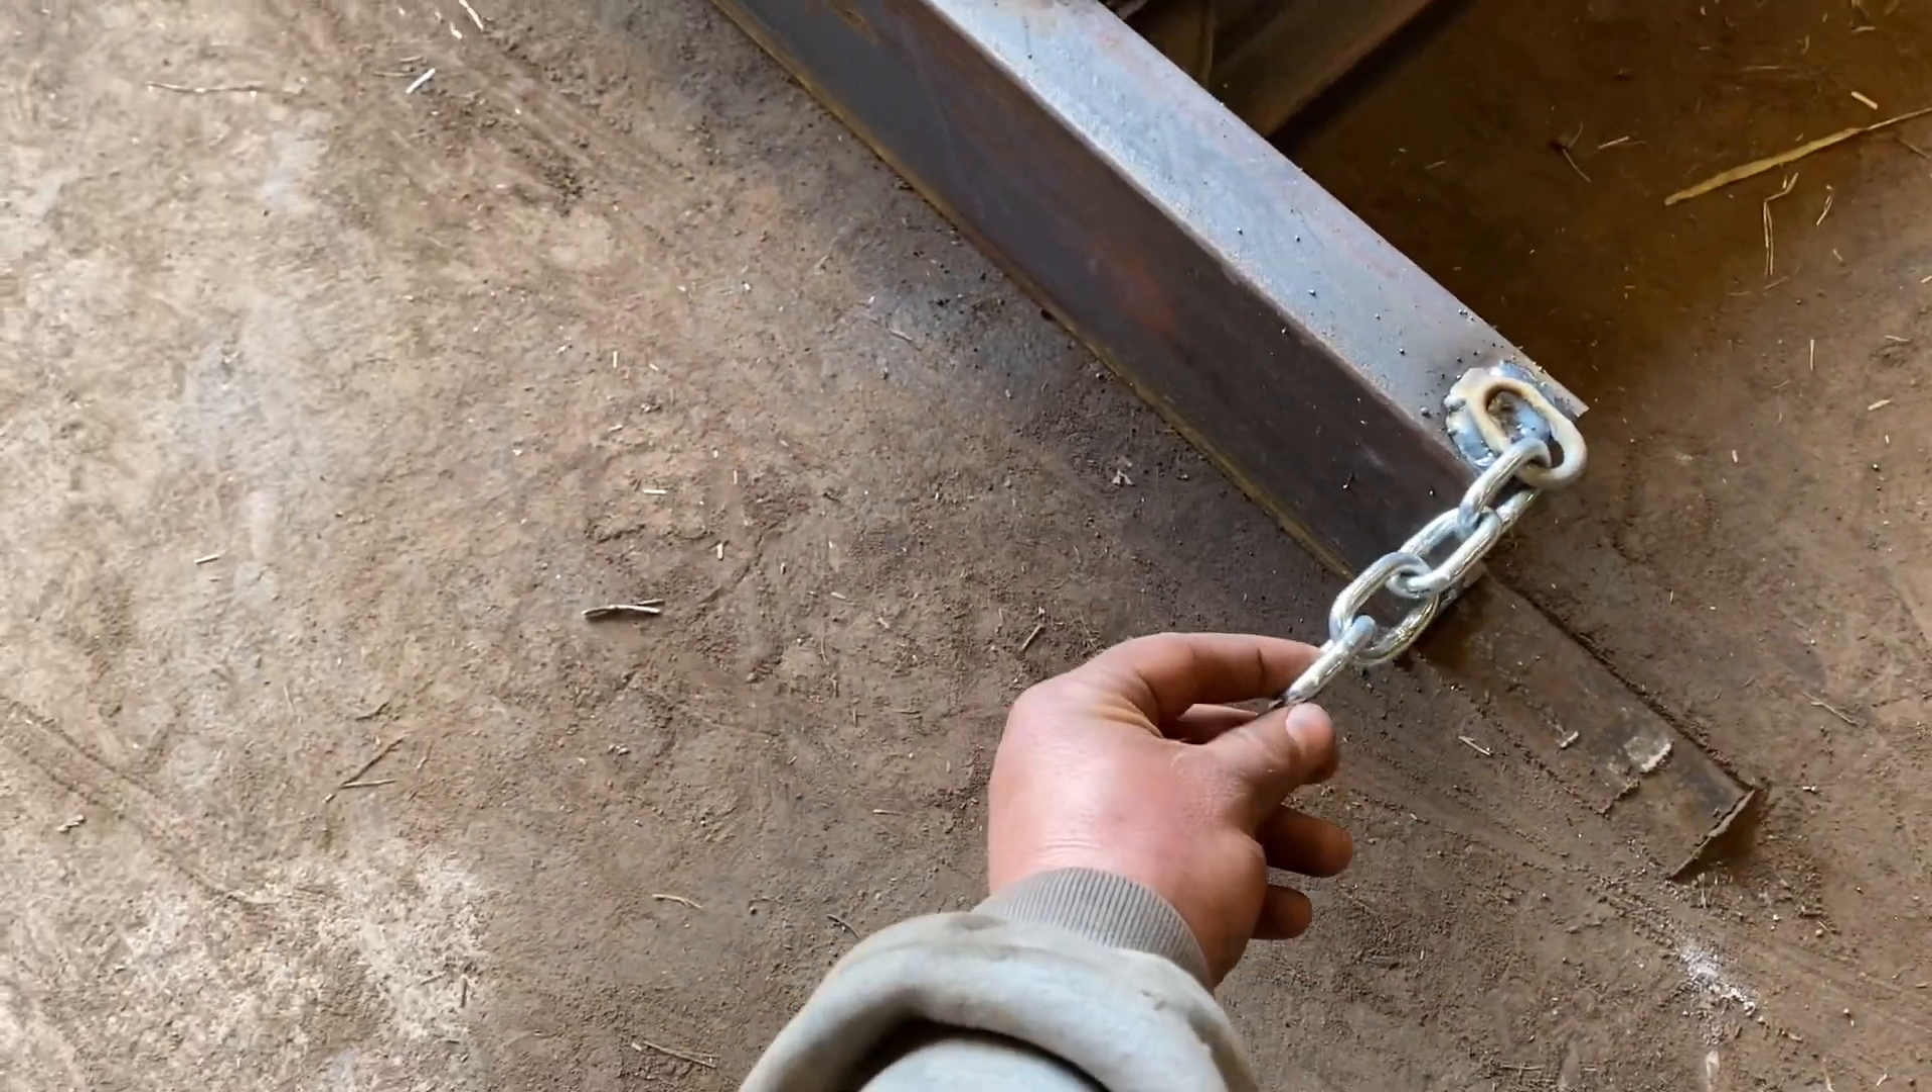Then I got my chain on back here.